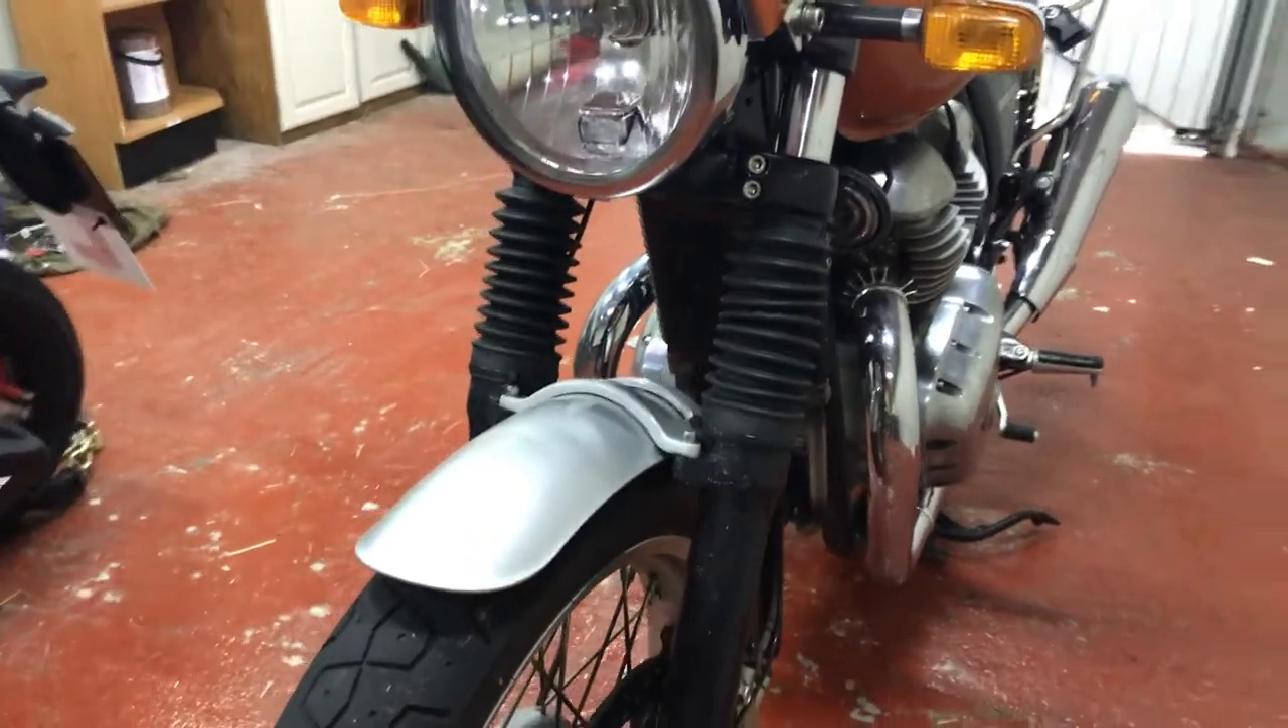So these fork gaiters here, as you can see, are a perfect fit.